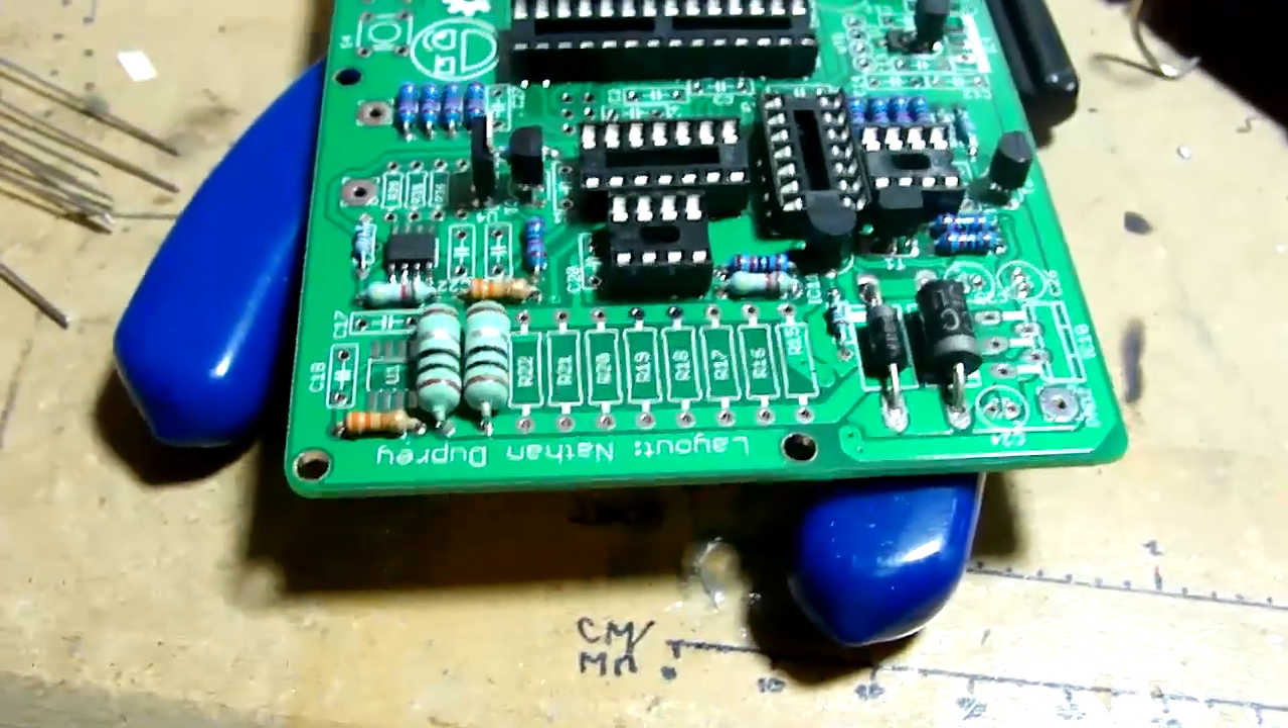You can see I've put two of these resistors in. But, they're too big and I can't and I'm not going to be able to put all of them in.